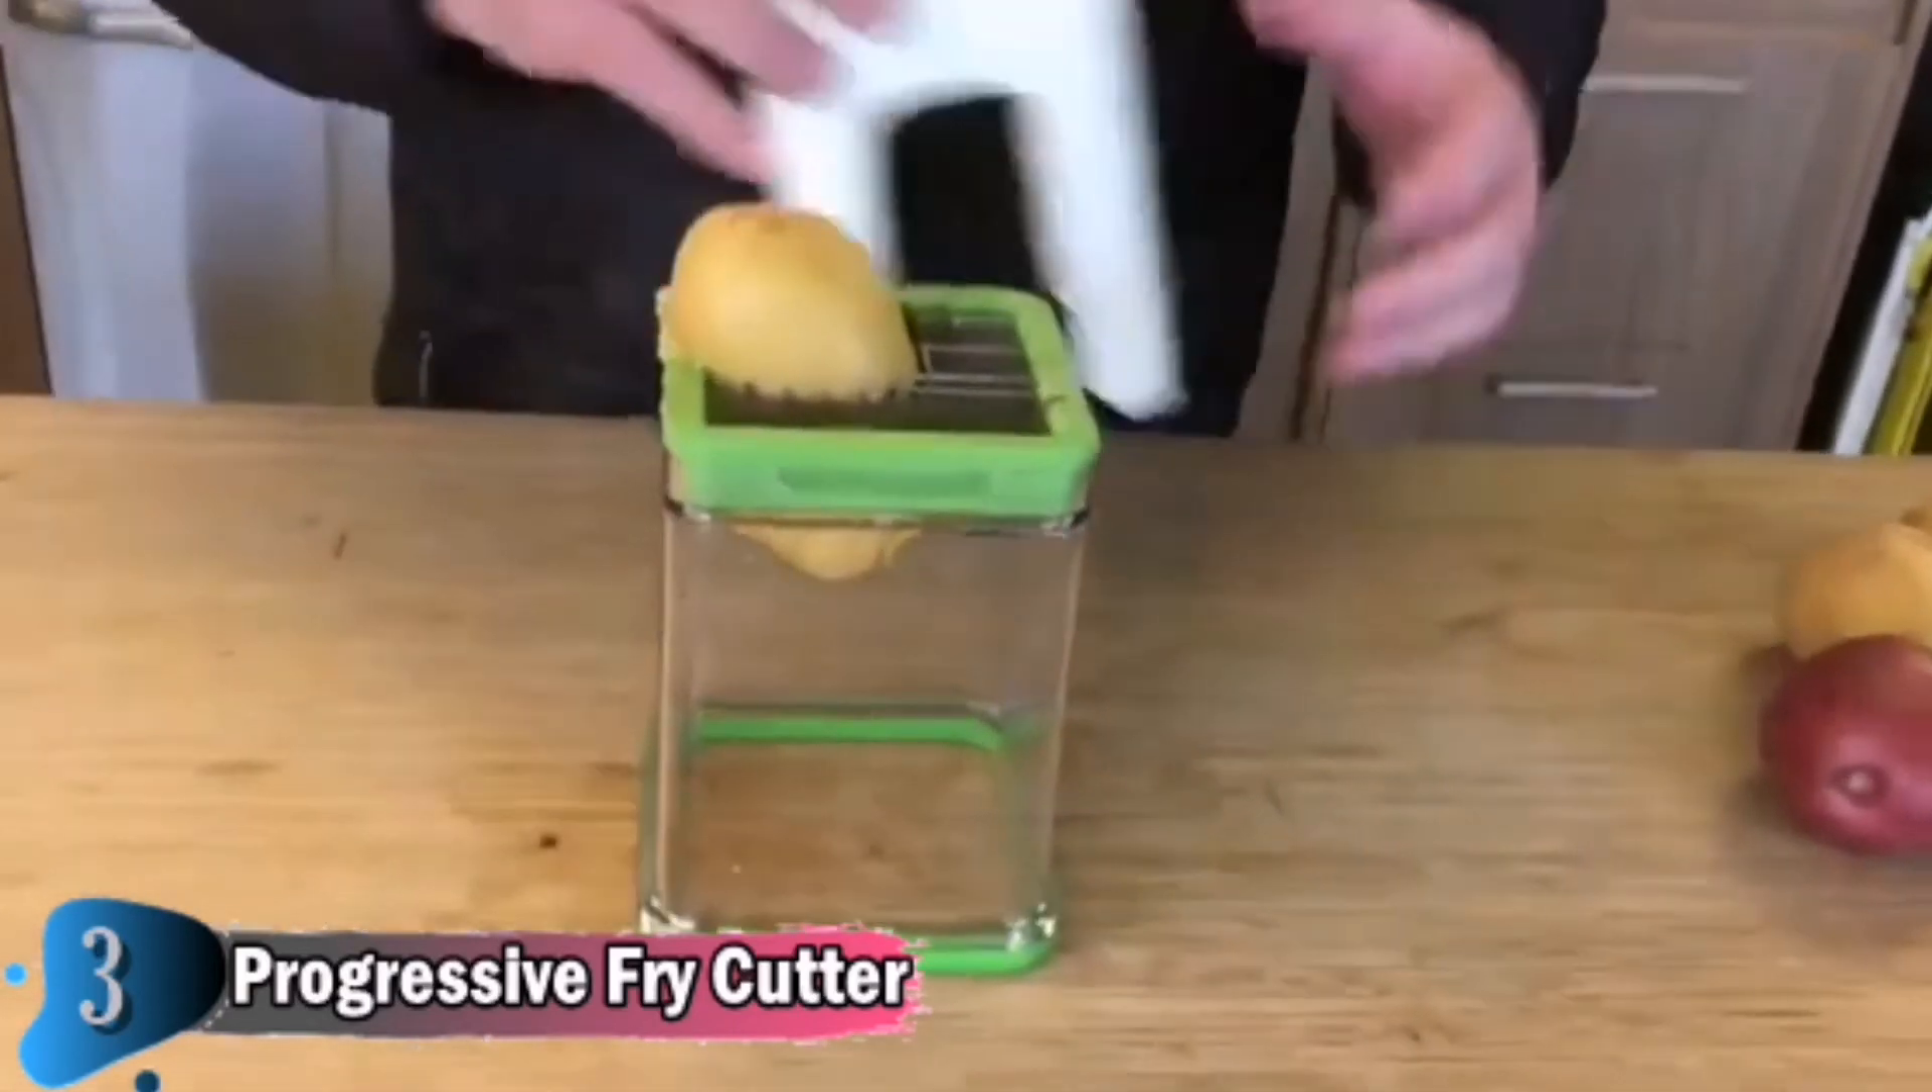Notice how the potato is hitting the outer frame.